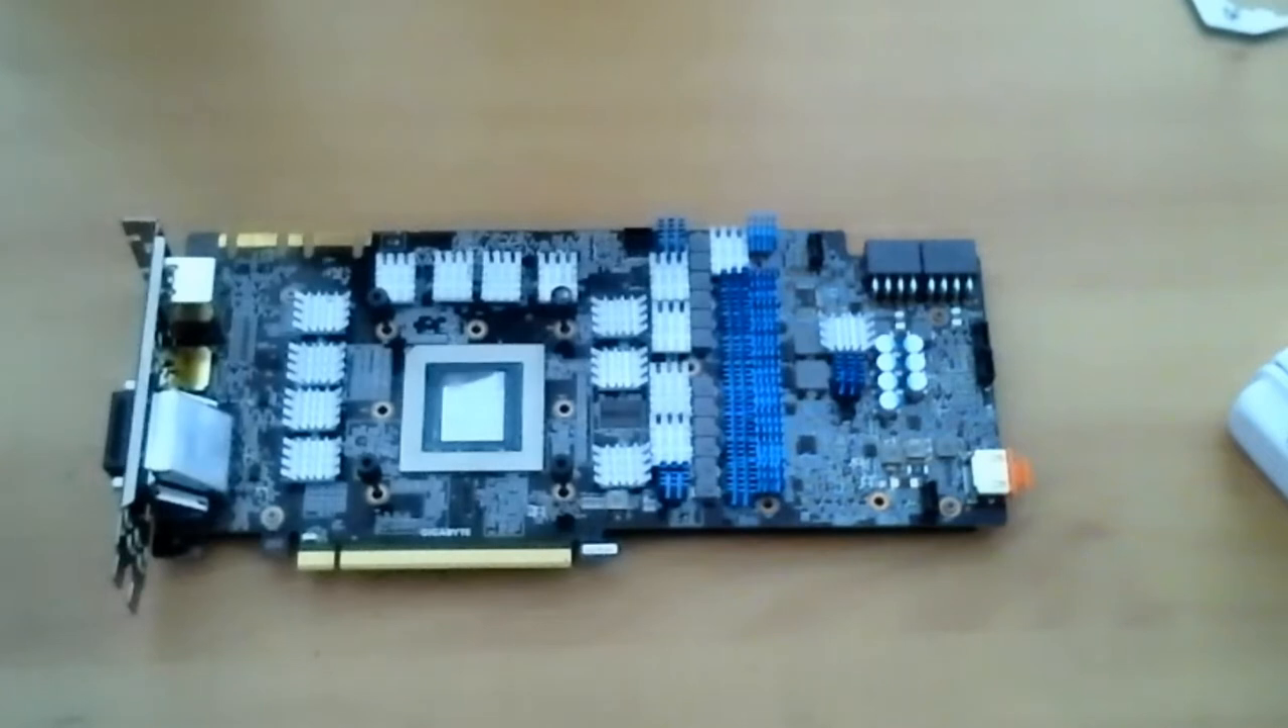So this is now the 1080ti with all the heat sinks applied.